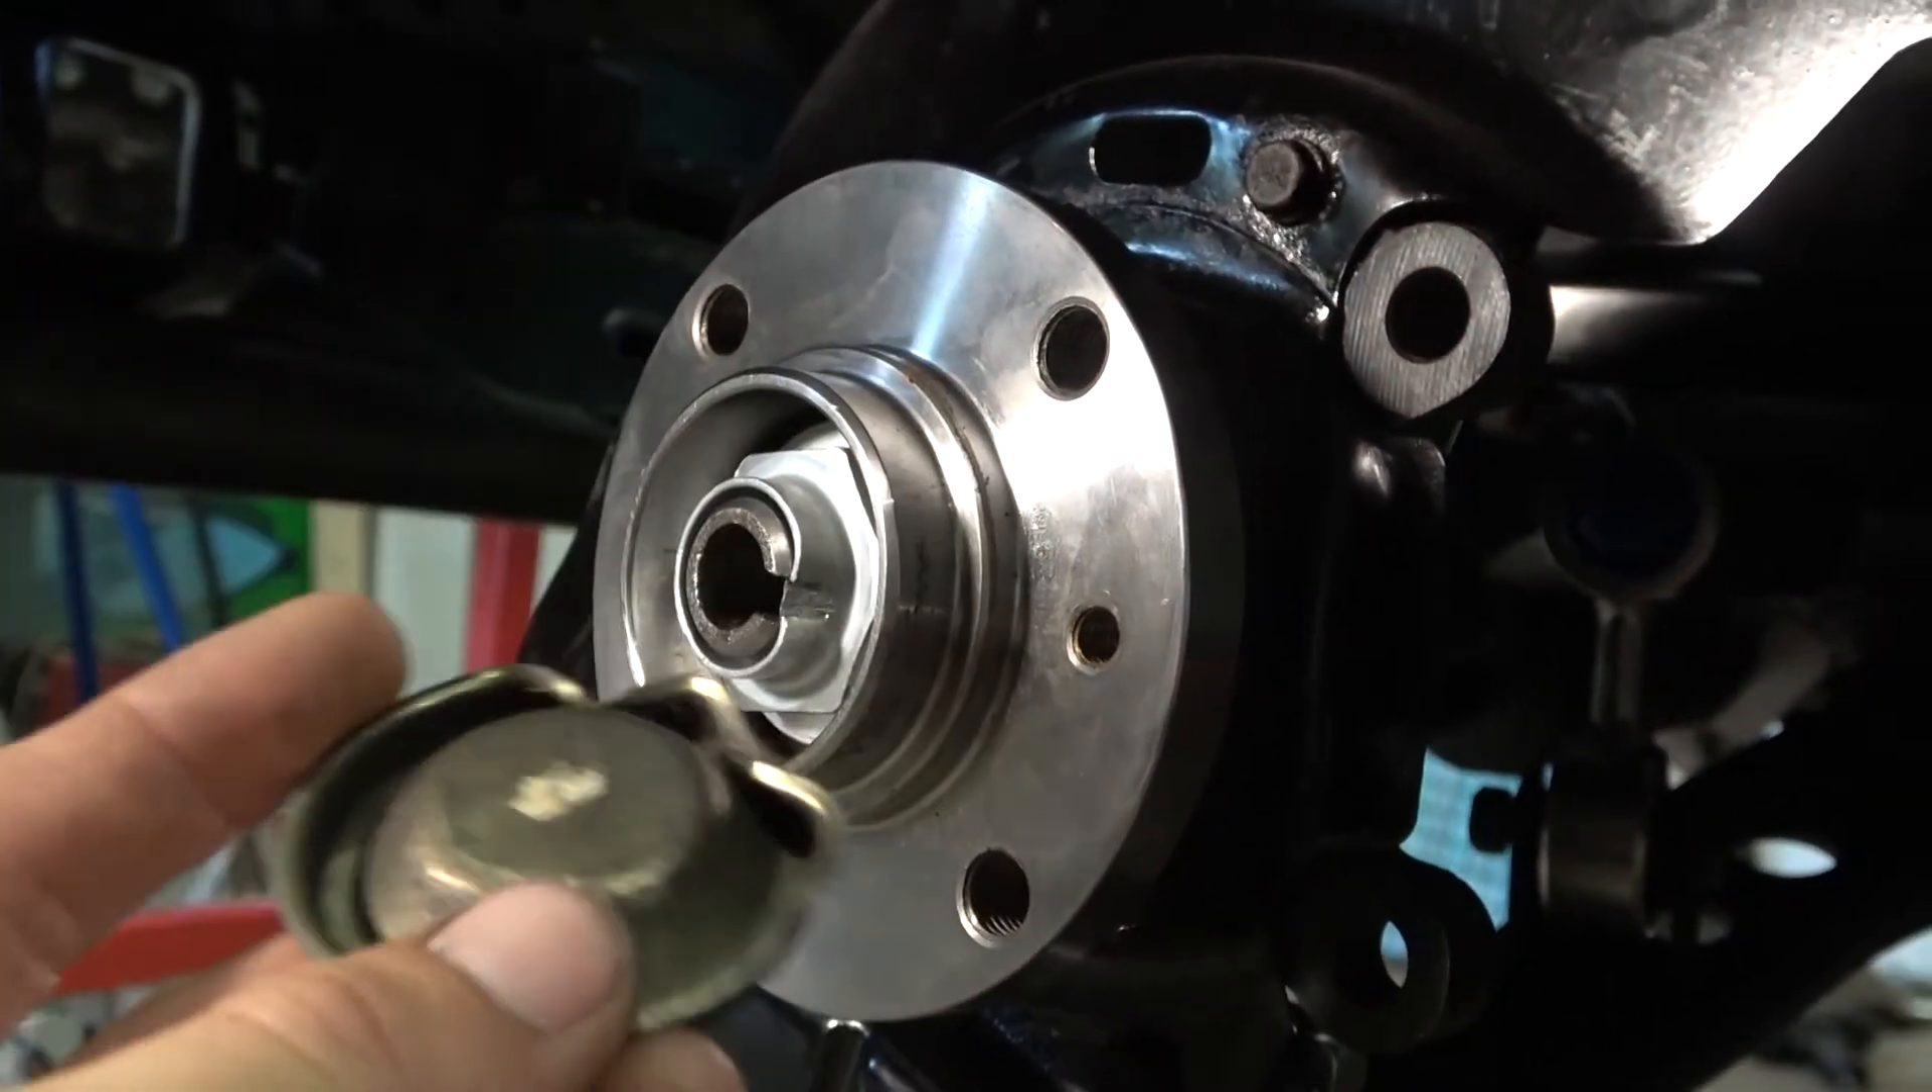Il ne manquera que les nouveaux cache-moyeux à mettre.